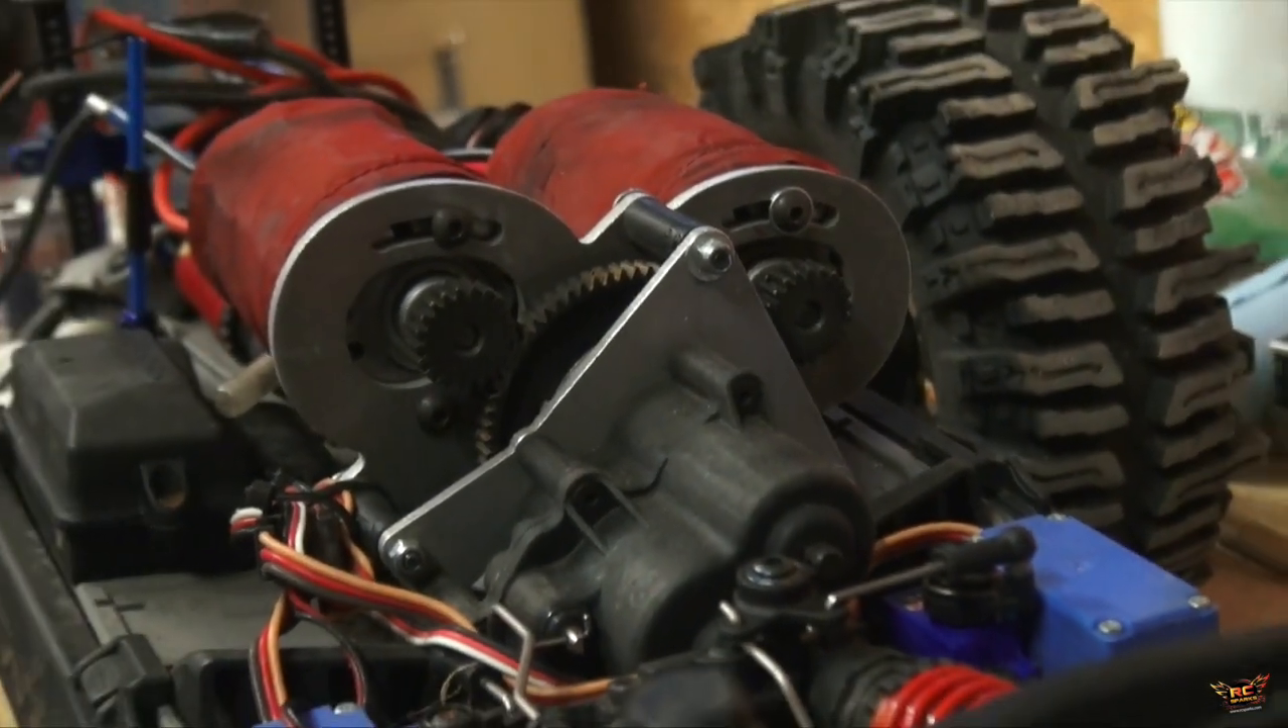There's two motors that are mounted.